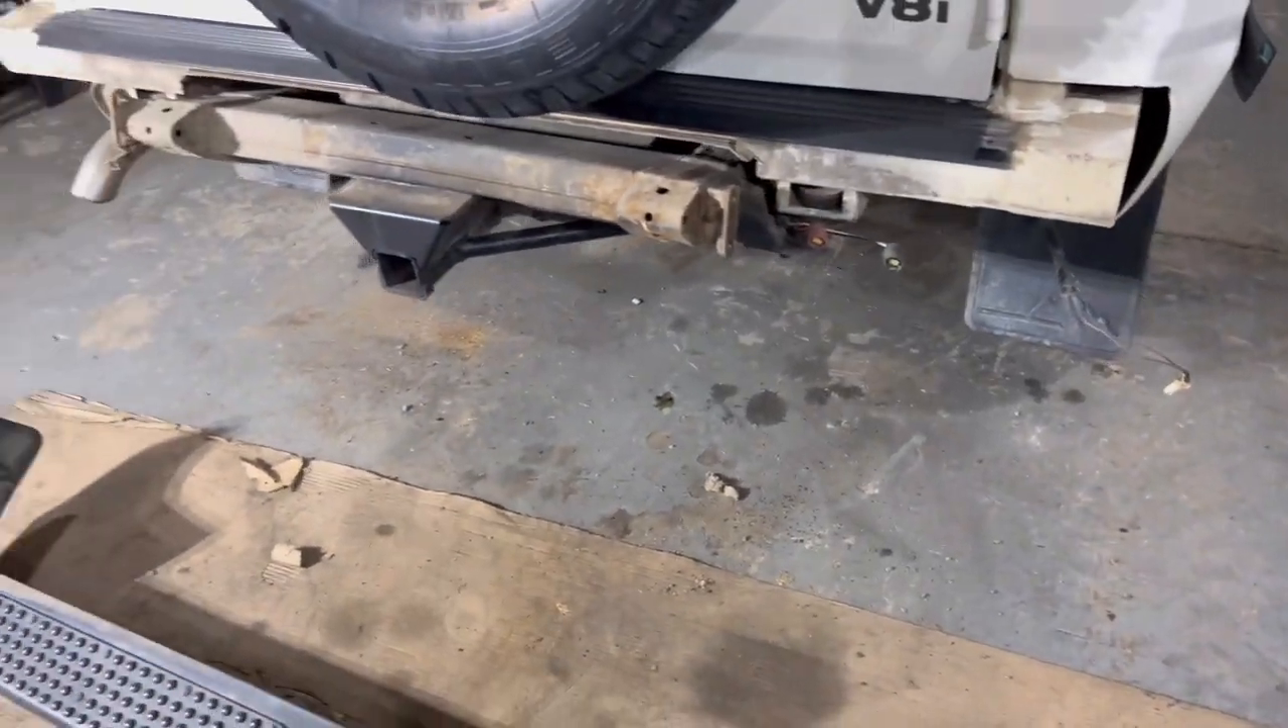Now the entire rear bumper has been removed.